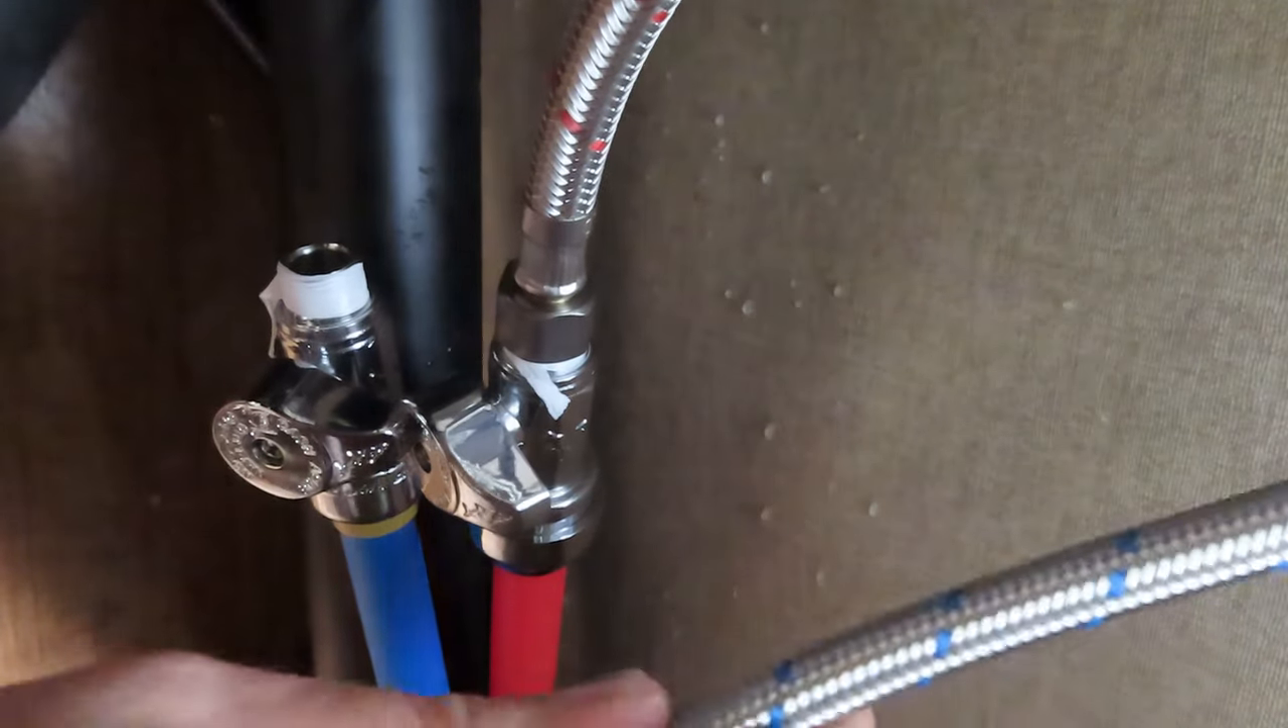I got the hot side on and now just reach in and get the cold side on.